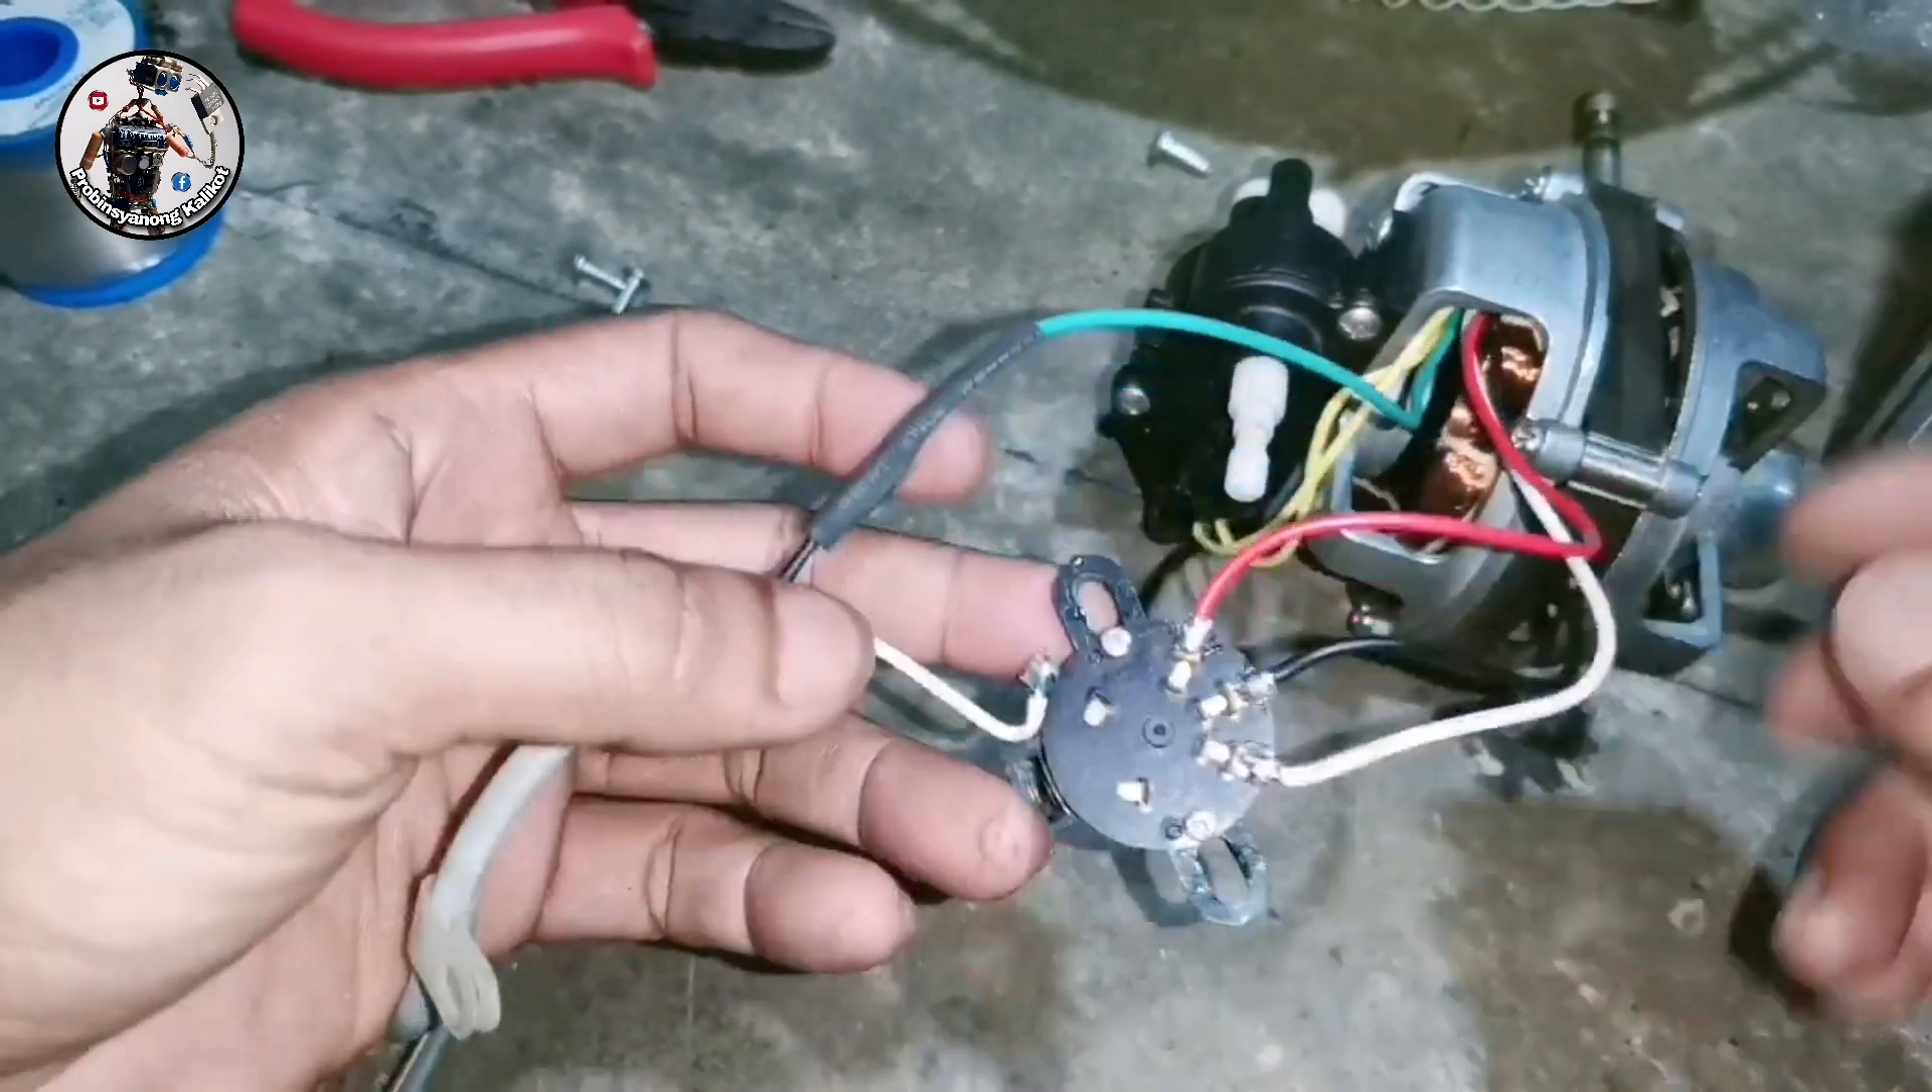Nakabit nakabit na natin yung mga wire nya.